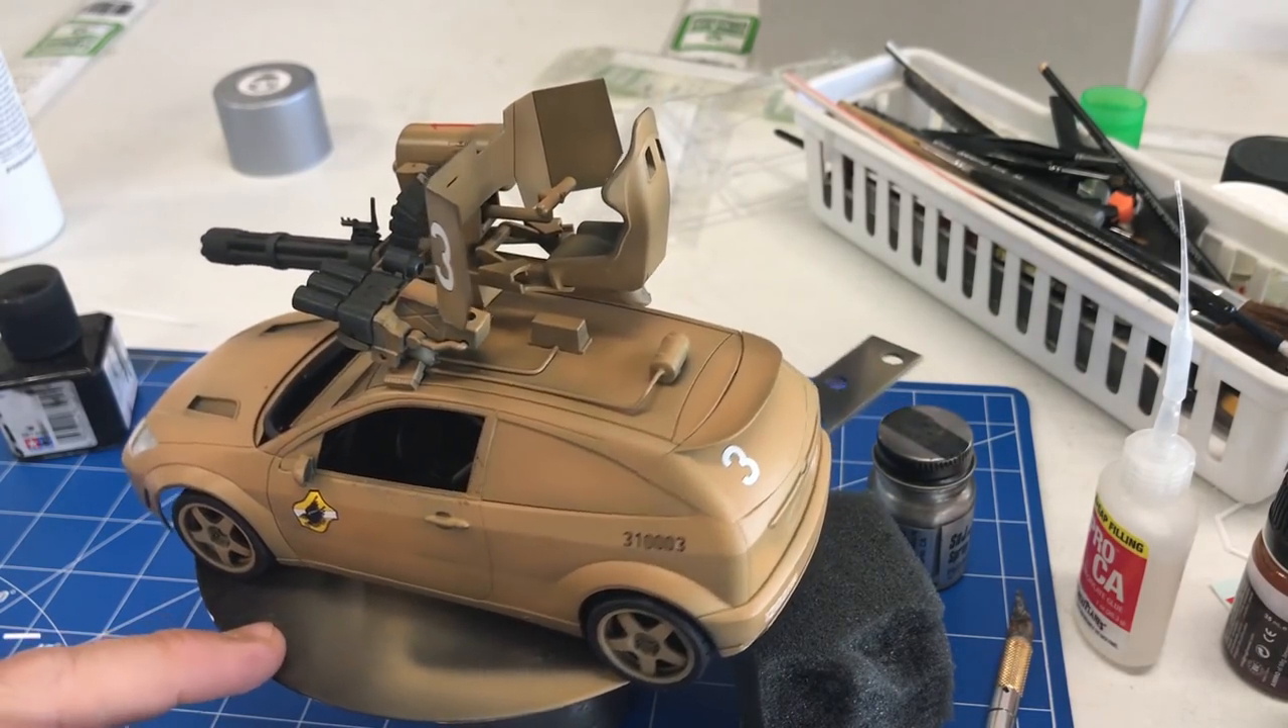So we've got all the vehicle assembled, all the decals on.